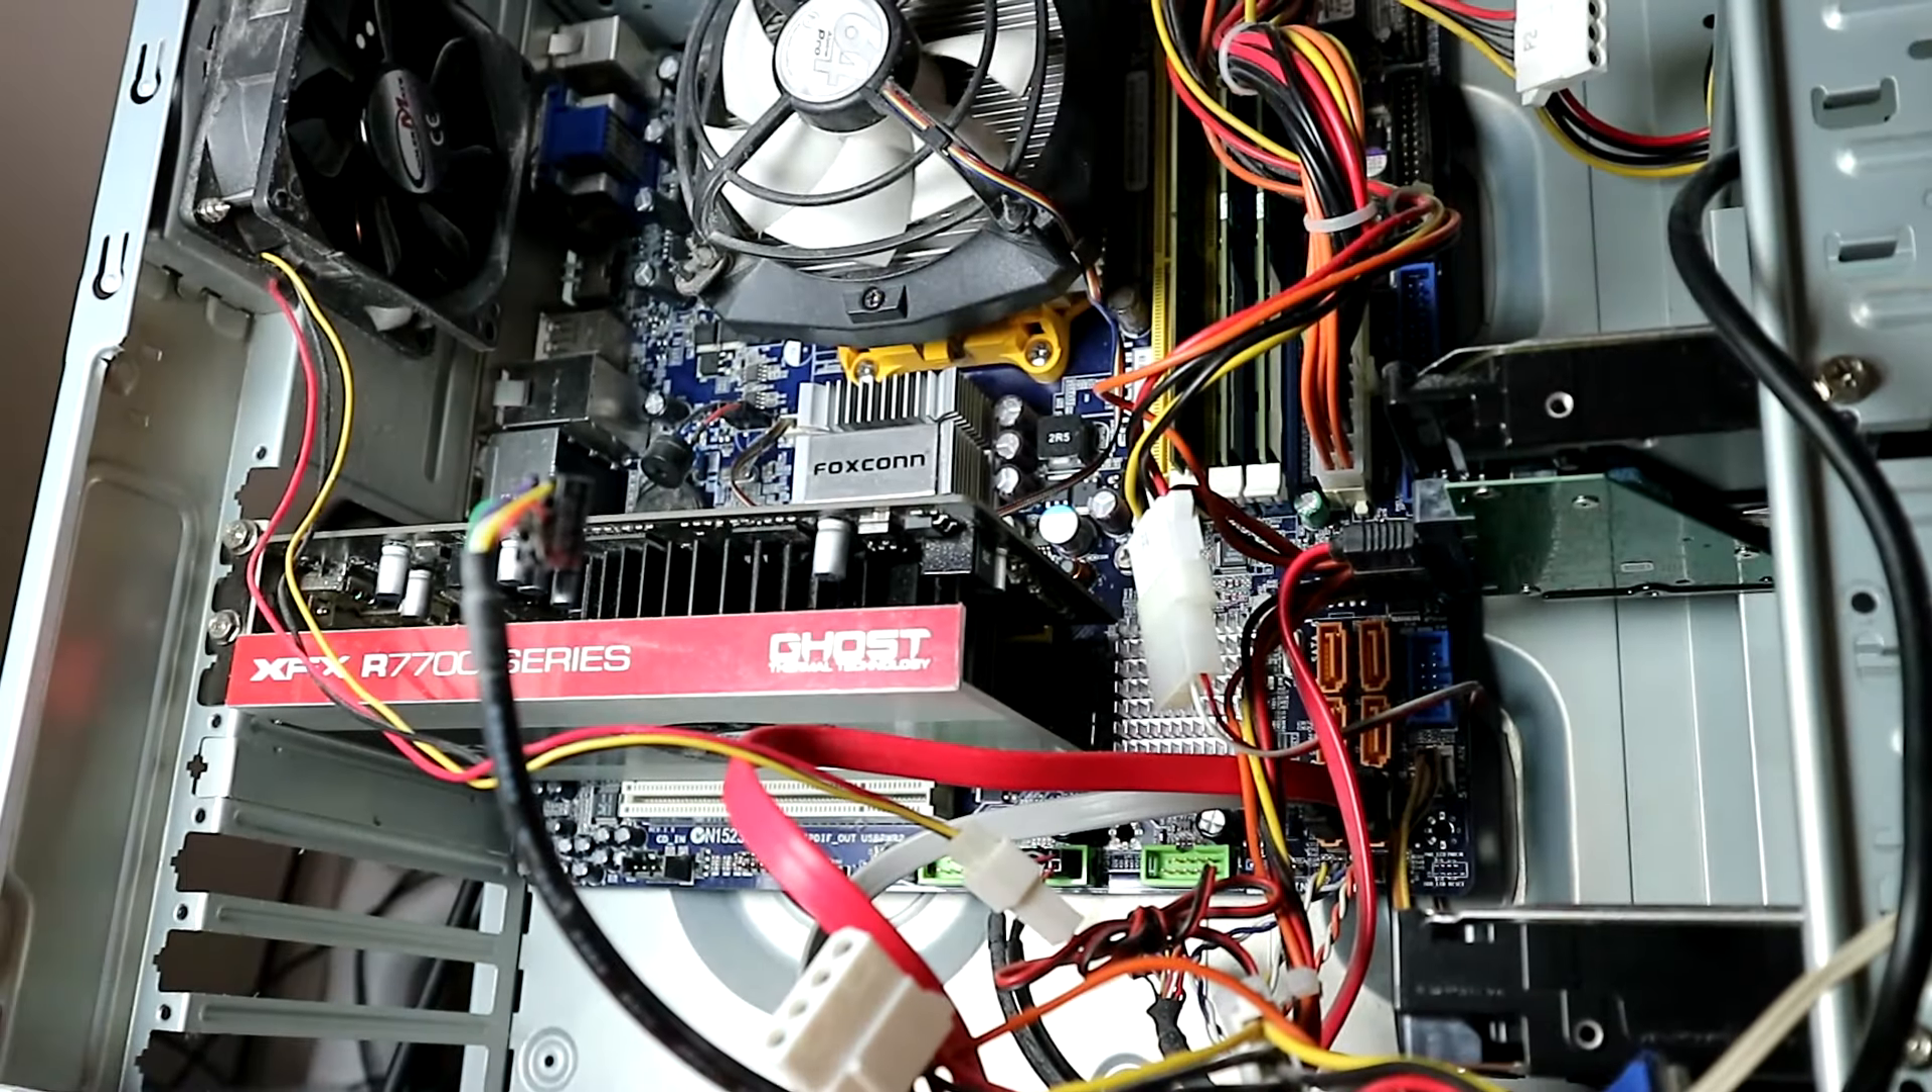The graphics card is still in, the cables are loose.